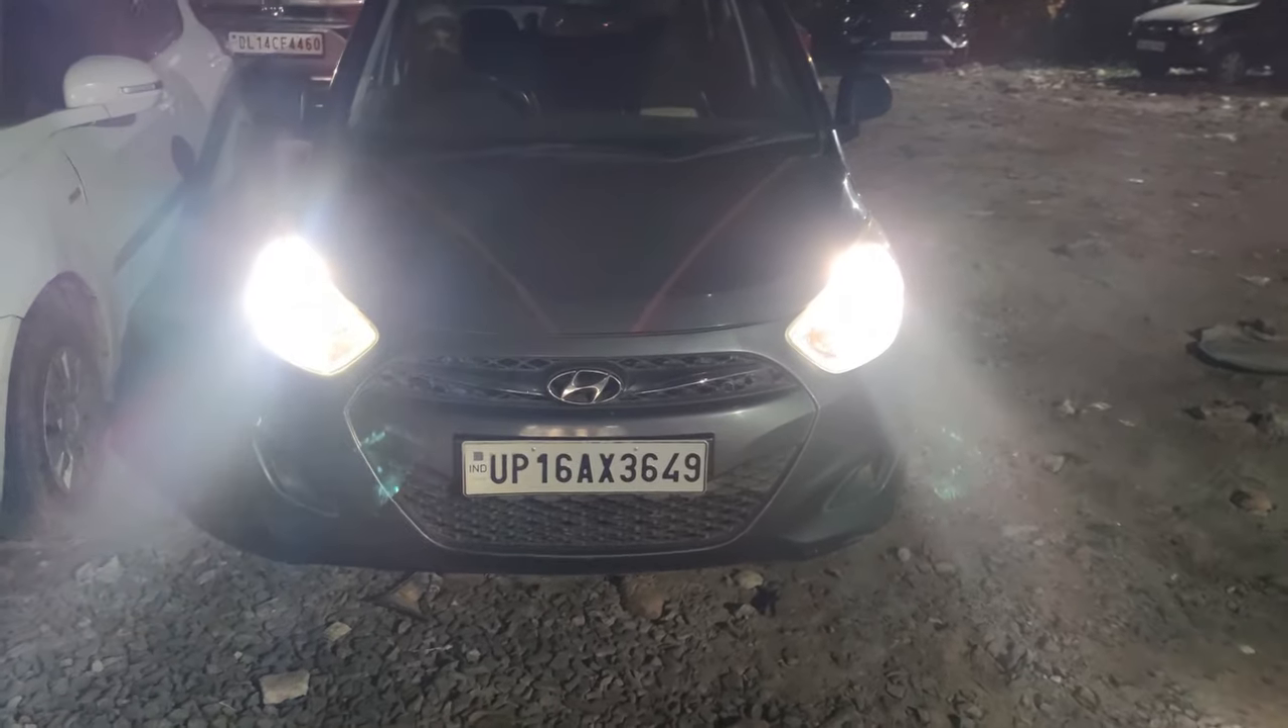तो ये हमारी गाड़ी में लाइट लग चुकी है आप देख सकते हैं।